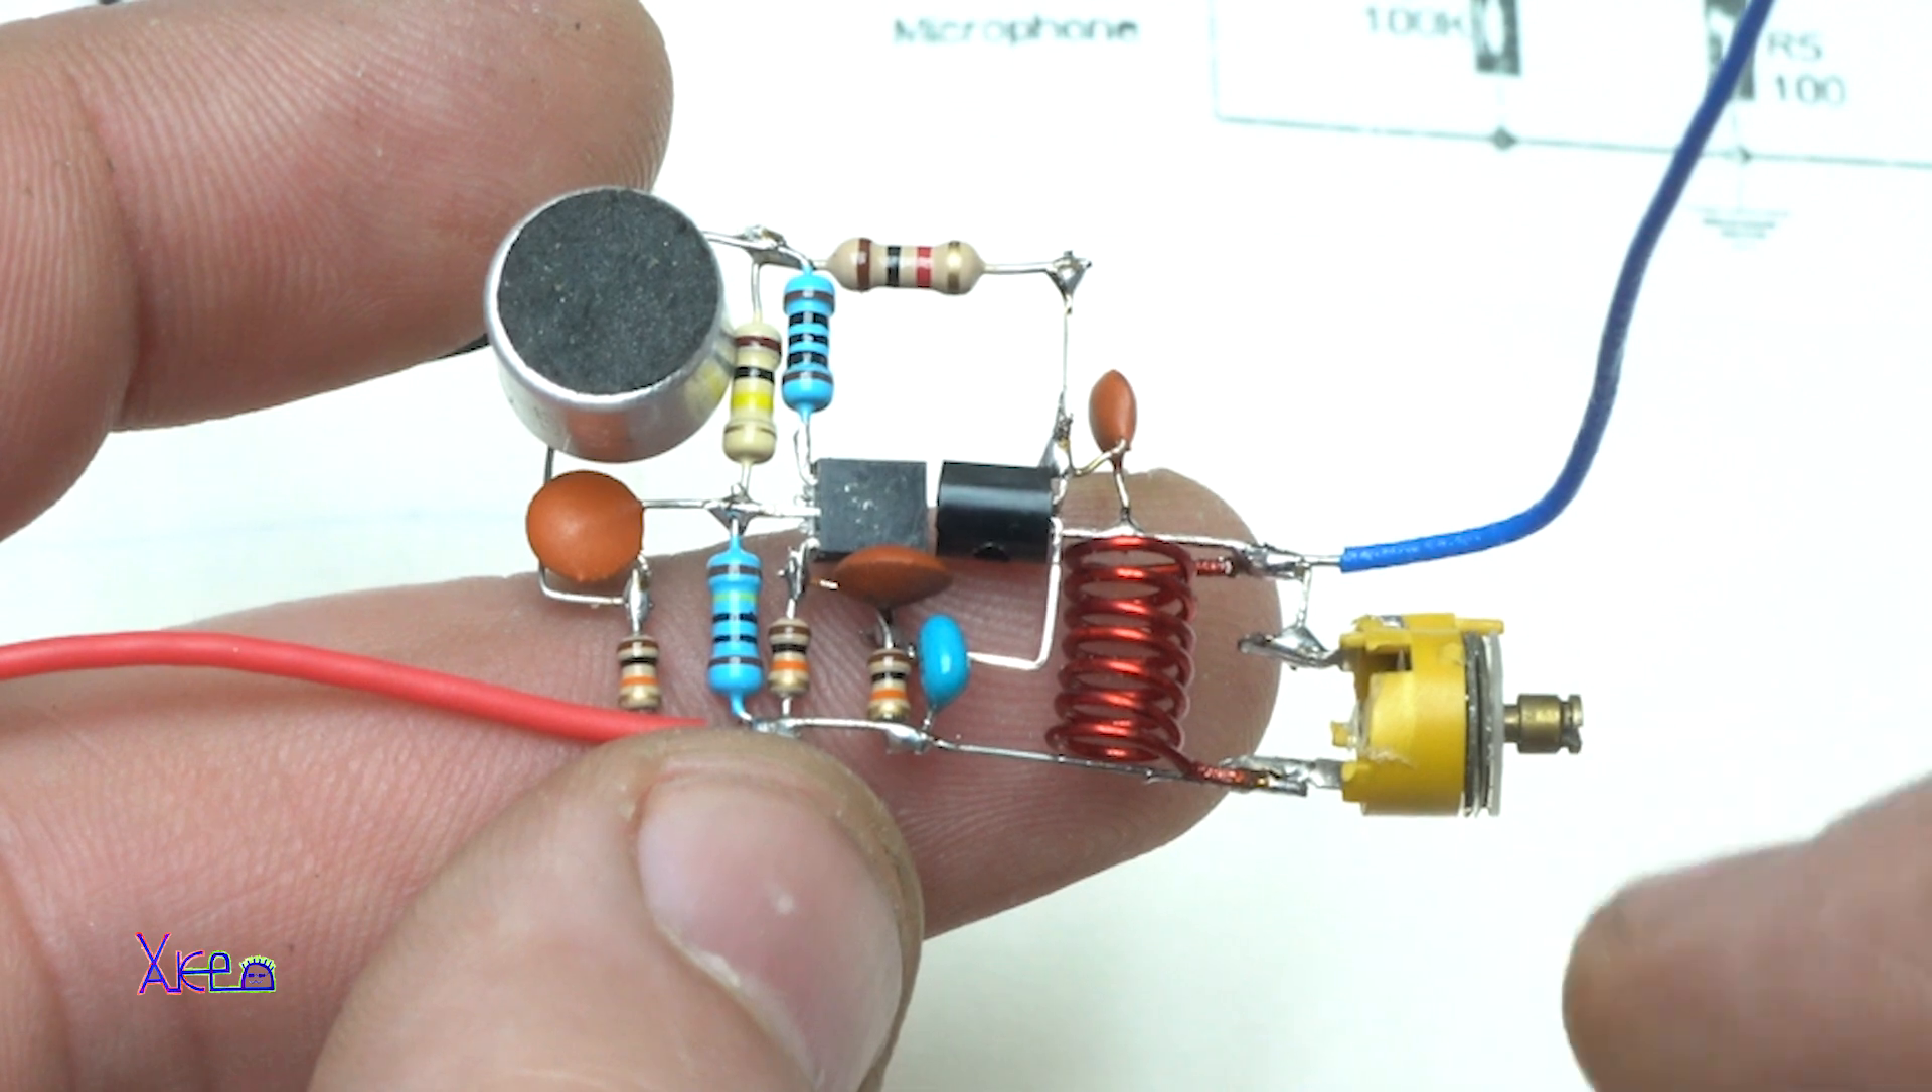I soldered all components, electronic components.